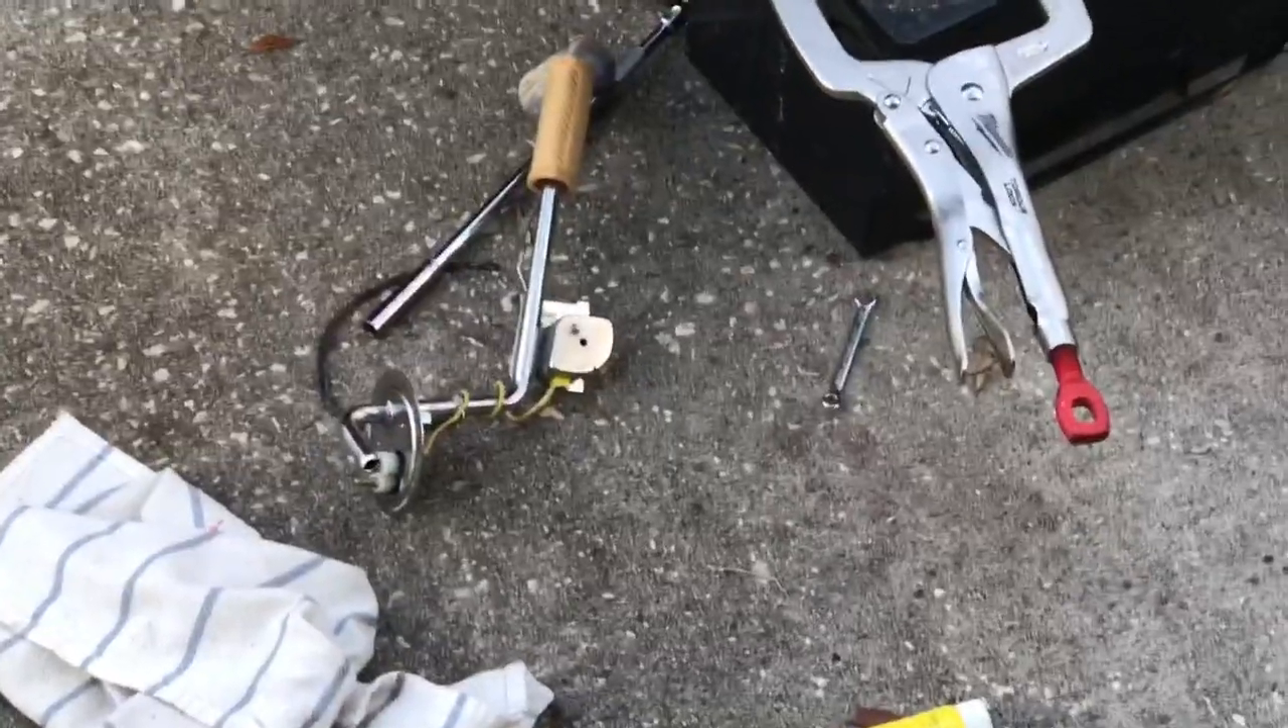All right there's the old sending unit out.